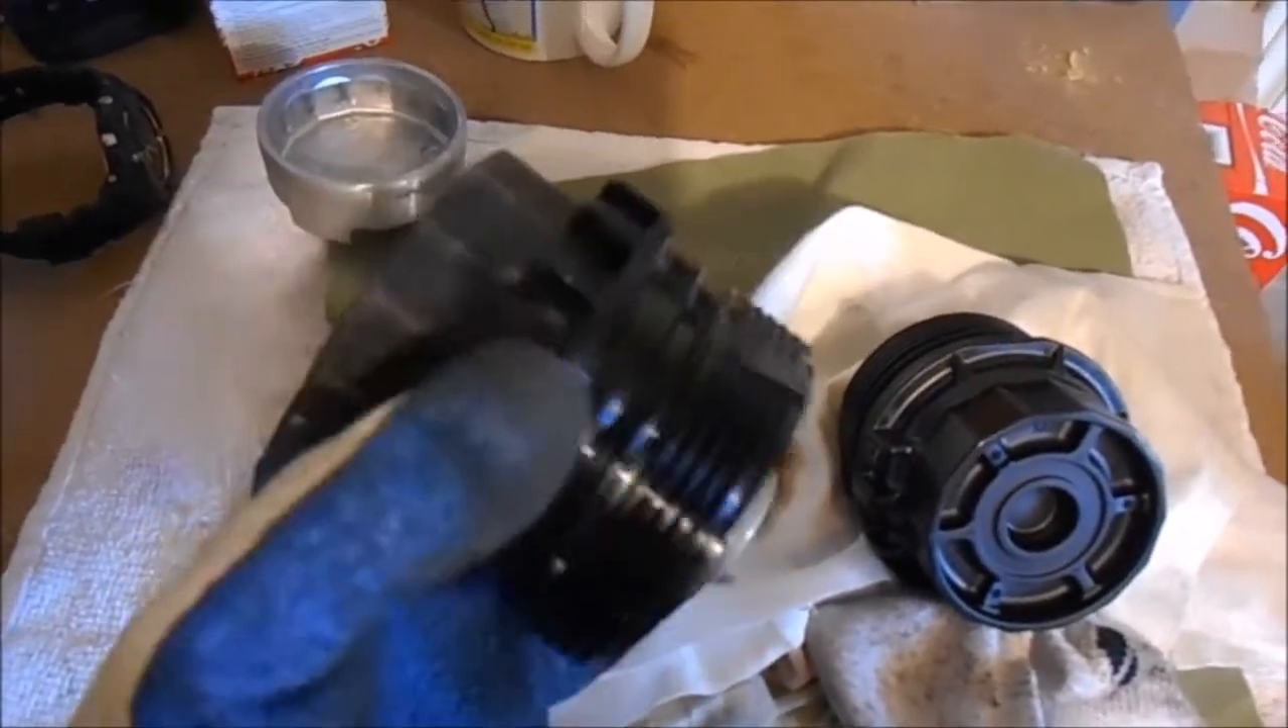Okay, so I've got the Corolla oil filter housing off.